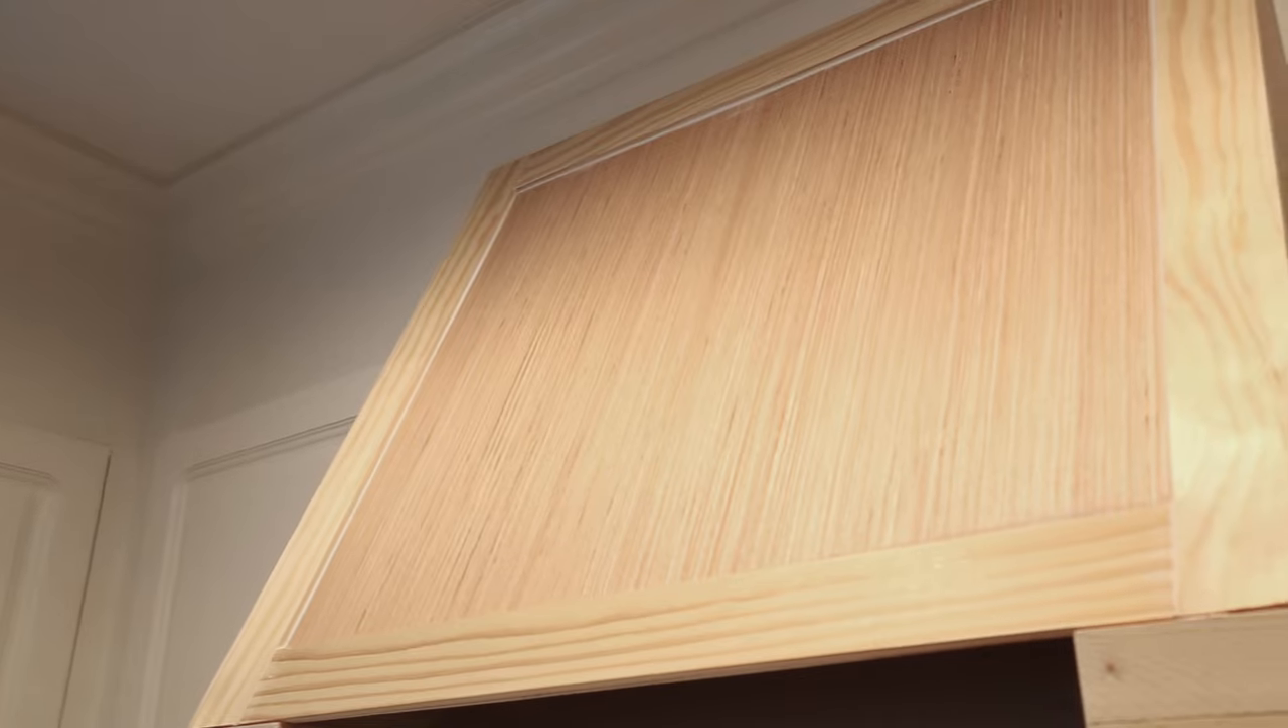The front of the range hood cover was trimmed out with lattice trim. Not only does it look great but it also hides the plywood edges as well.